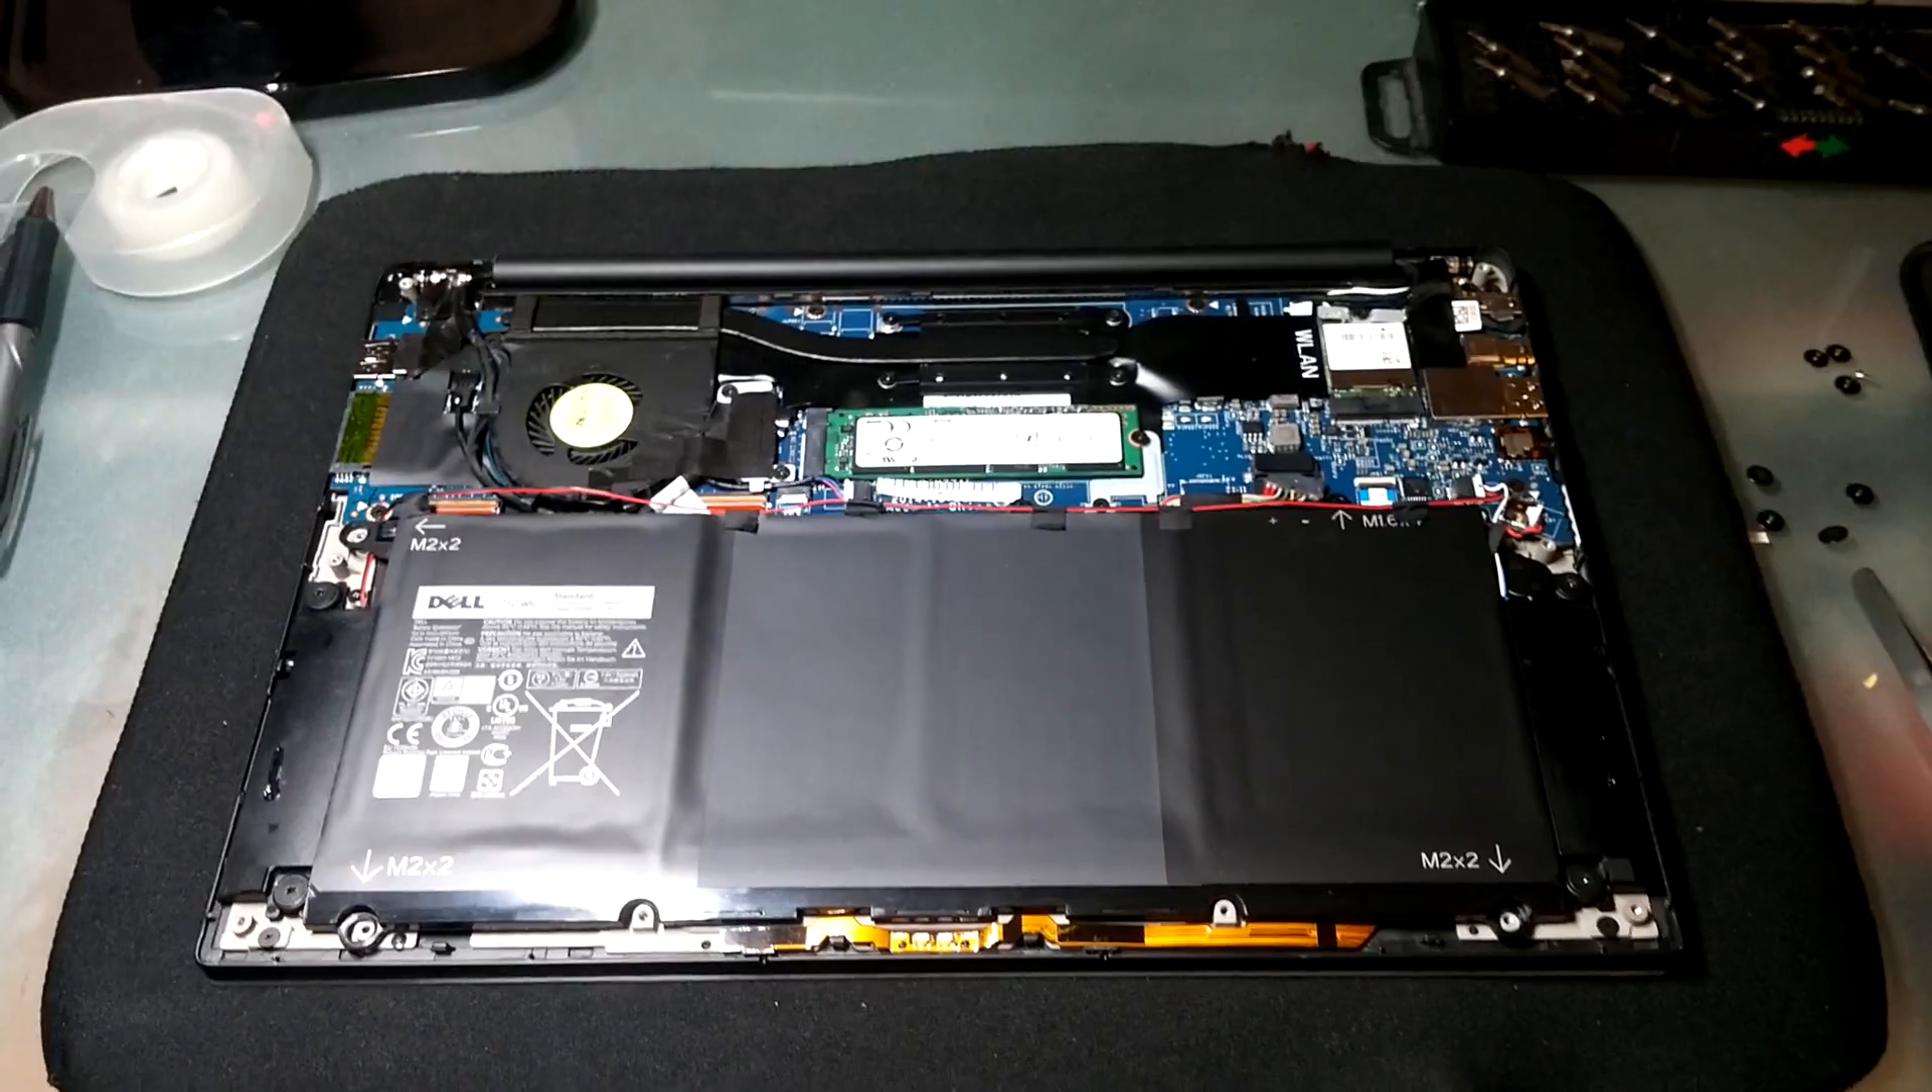And this is how it look like after the lid is removed.